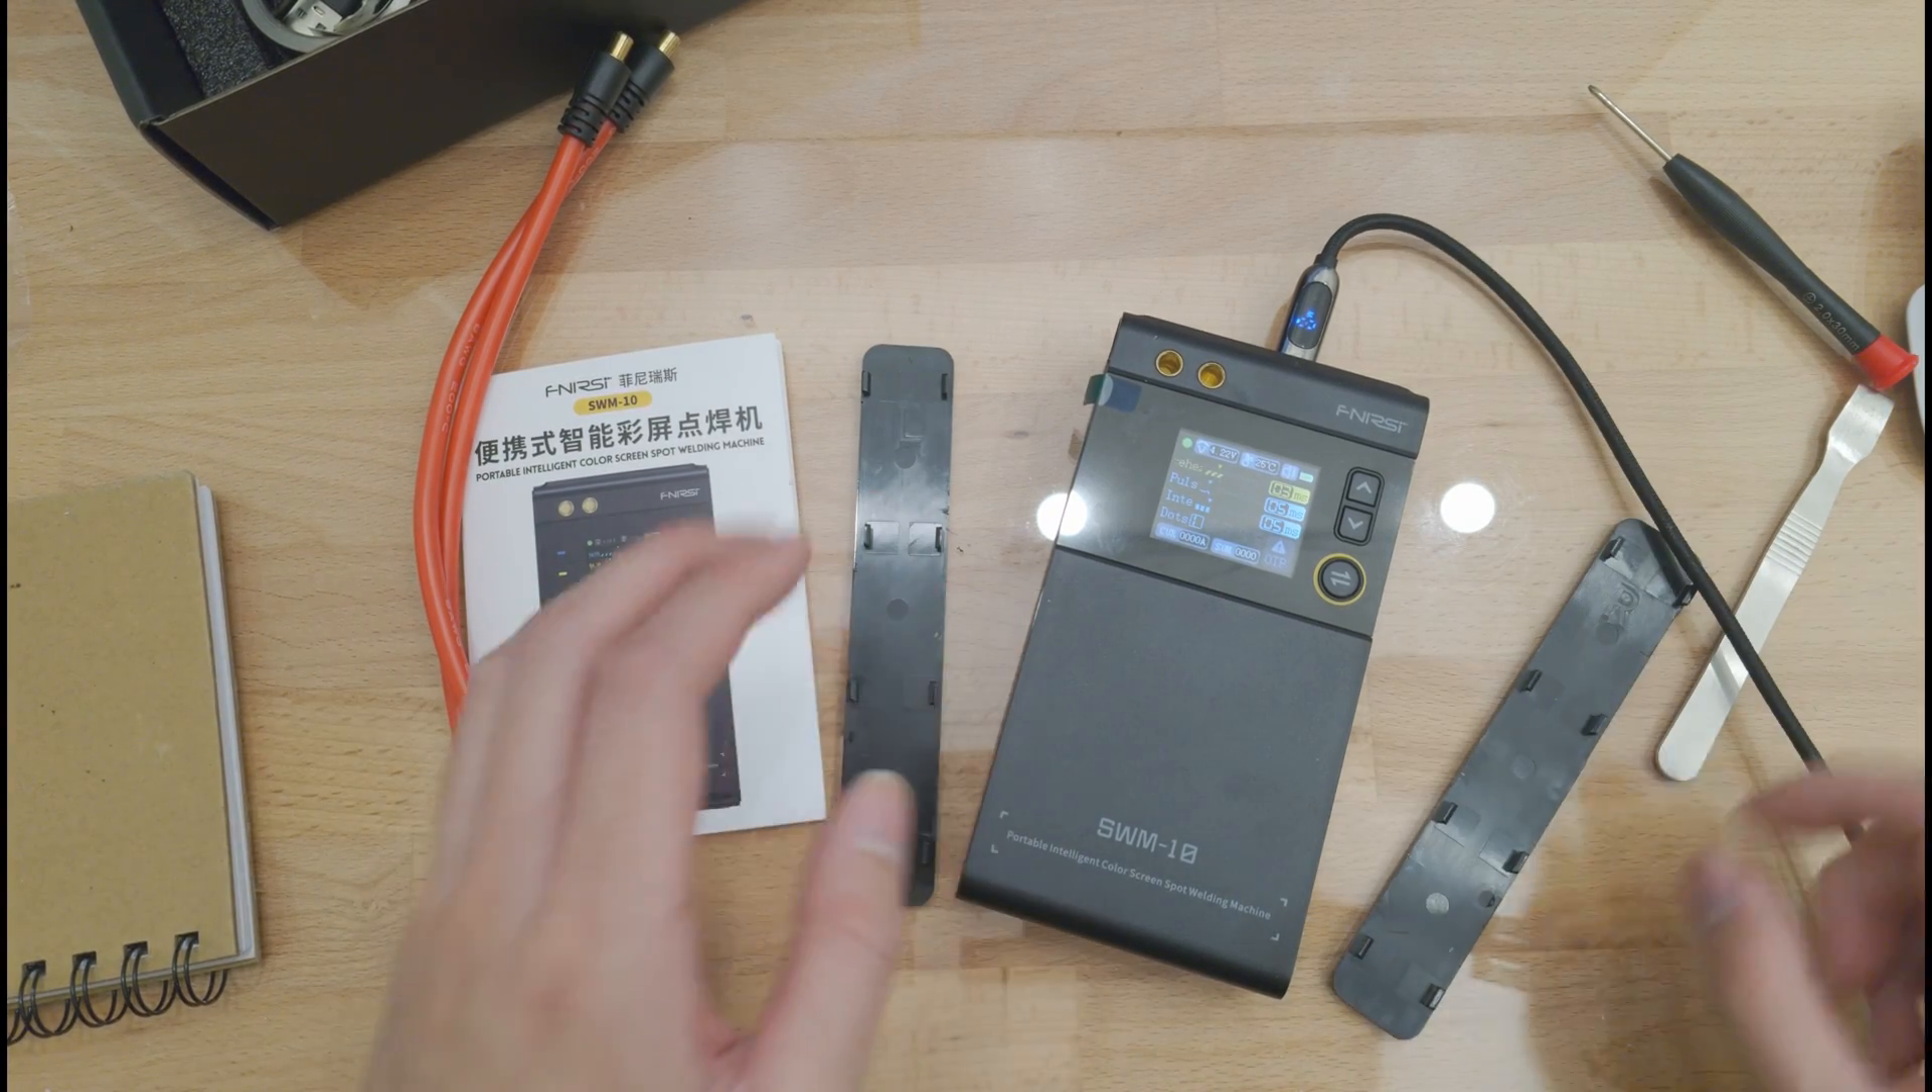I've already taken some of the panels off in preparation.